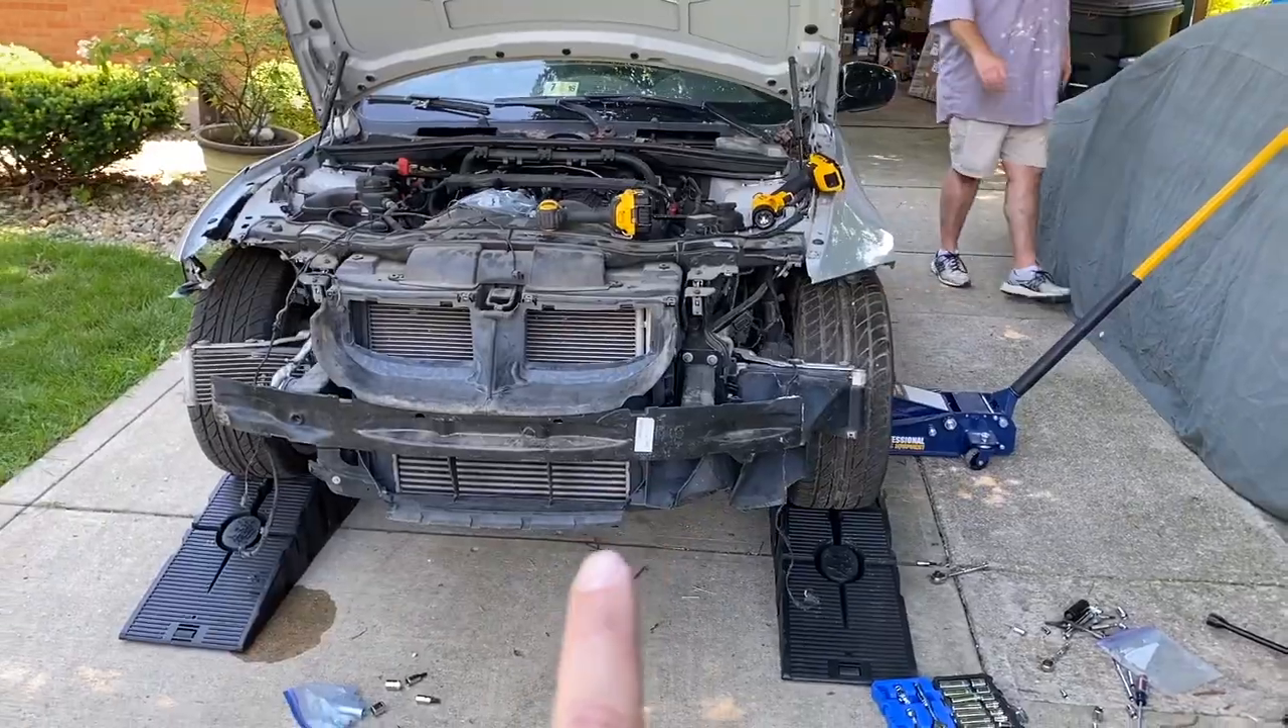All righty guys if you've been watching the time lapse you see you've seen some of the struggles we've gone through but we have the bumper off we have both headlights off.